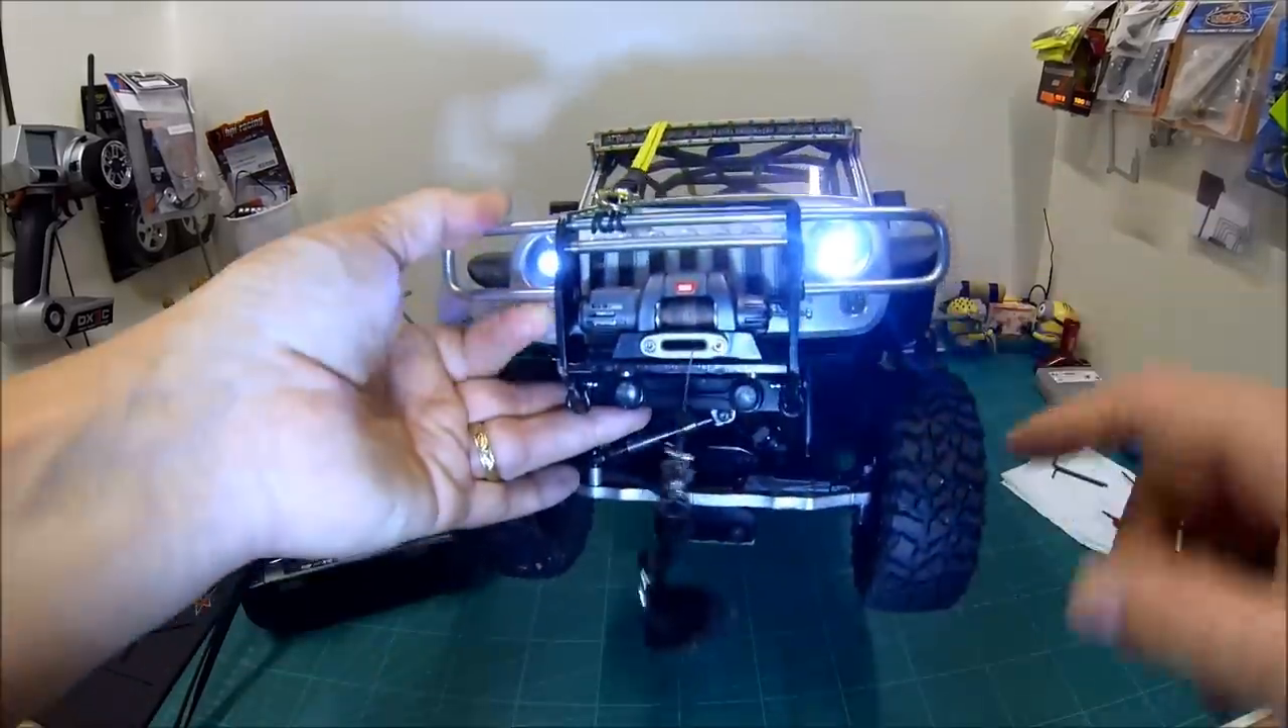Right so we've now got the locked up rc upgraded three racing winch back on my rubicon and it looks absolutely fine.